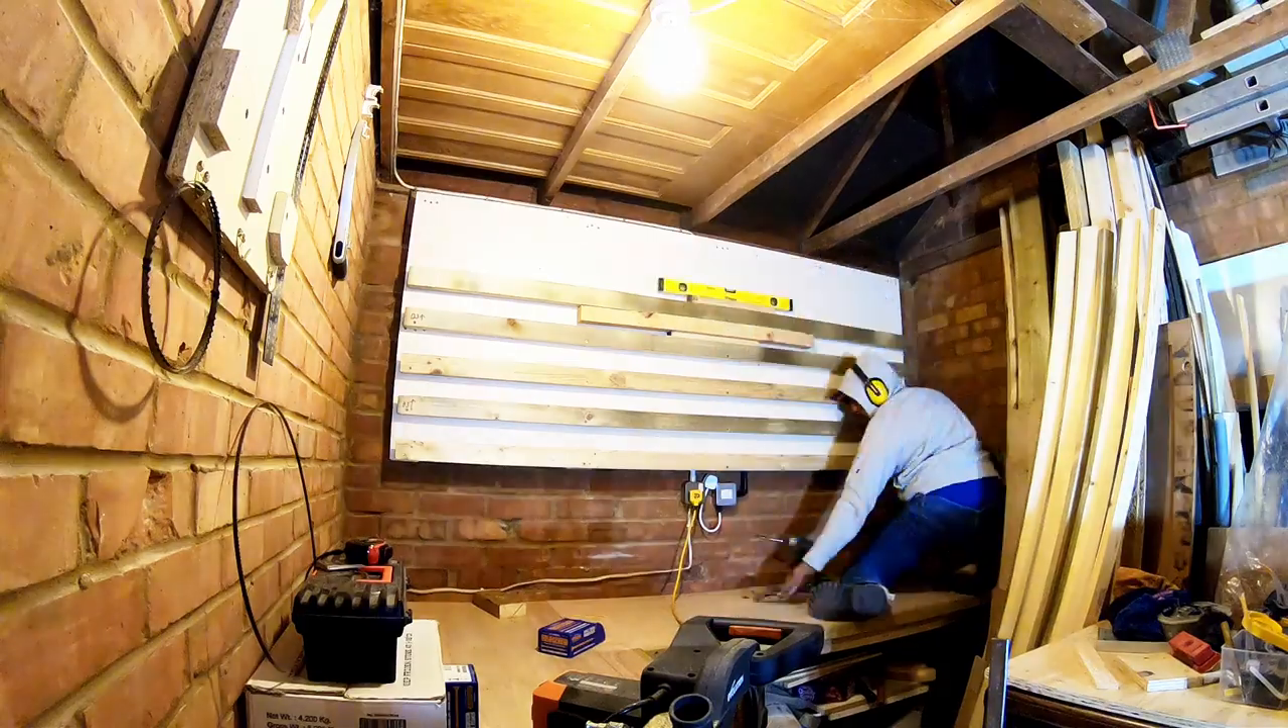And with that all the cleats are now in place.